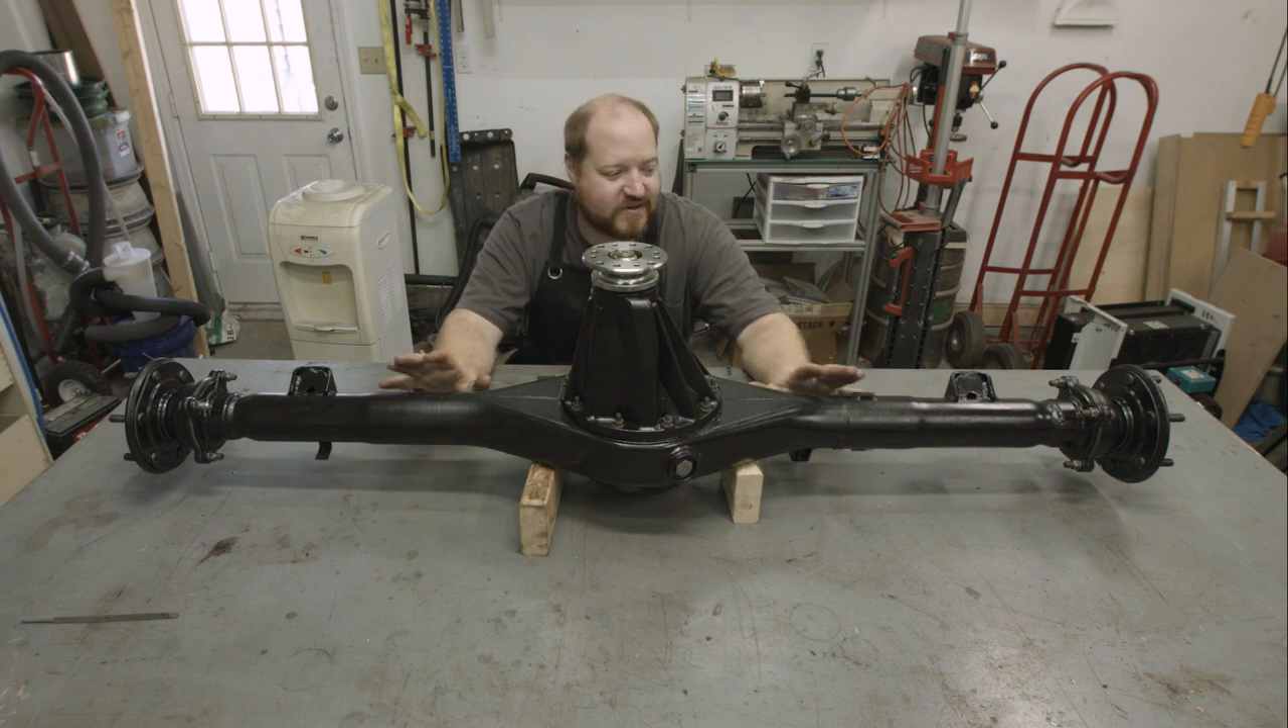We're going to work on that in the future but for now the rear diff is finally assembled.